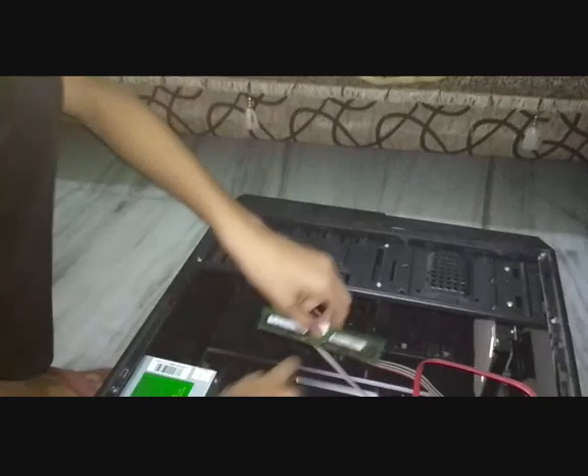I have removed the cover and now you can see what's the stuff inside it is.